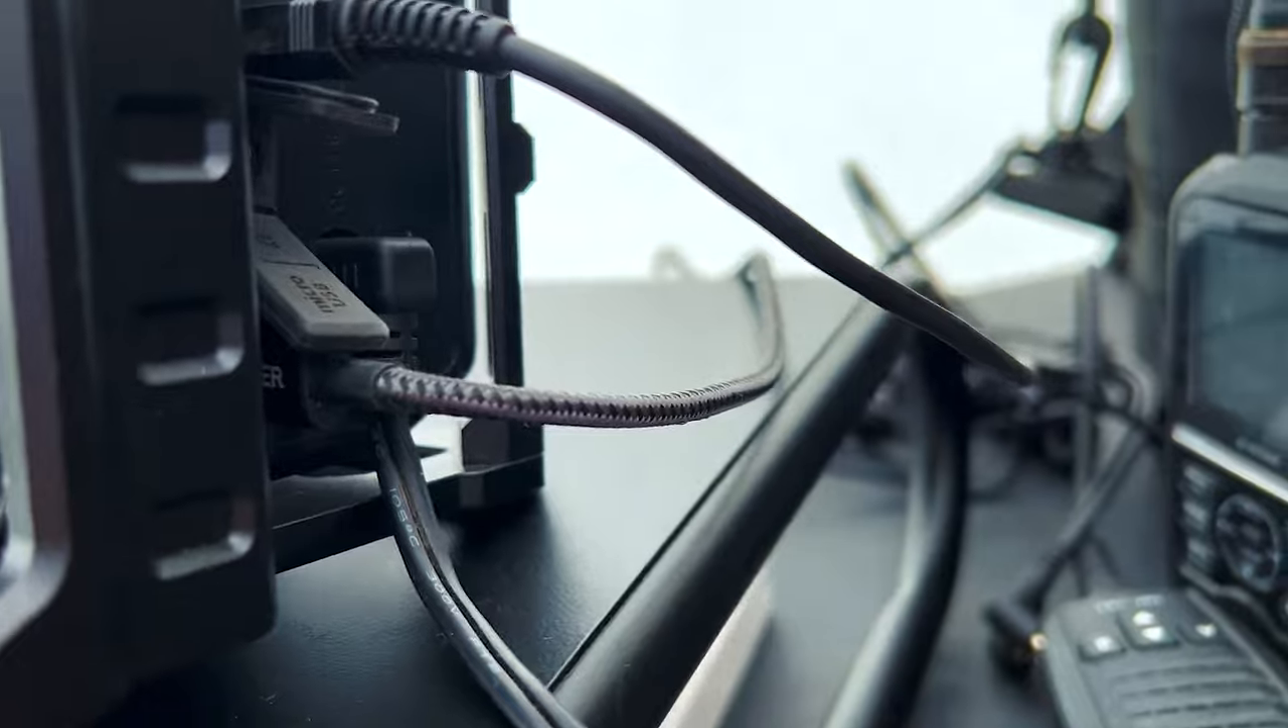So we got everything hooked back up and running again now. And you can see the USB cable right there hooked to the side of the radio there.